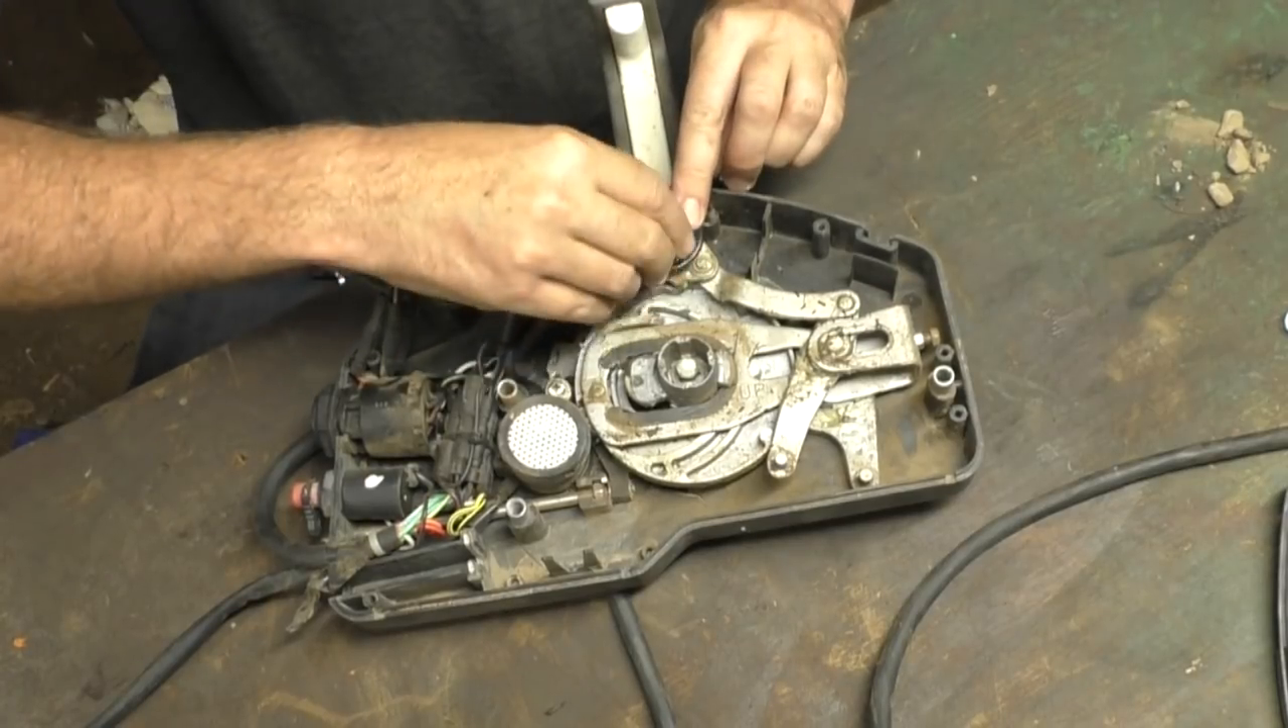Now we've got the cover off.